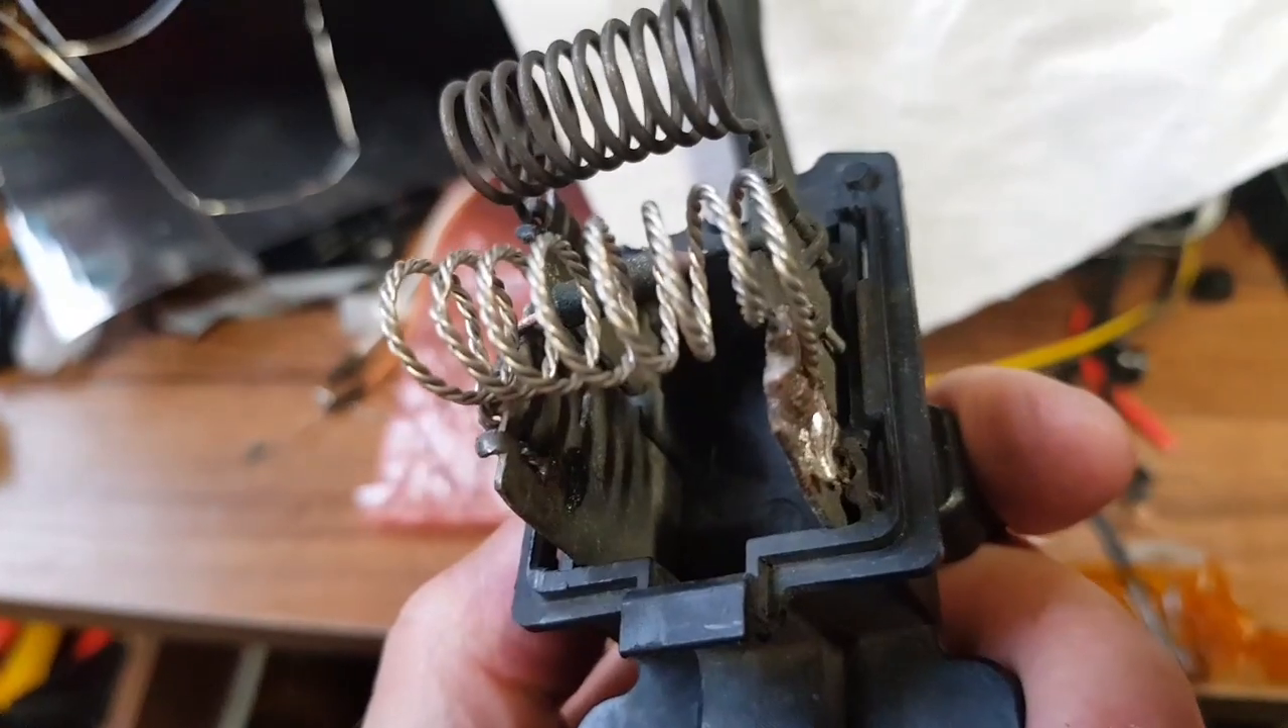There we go that's our new heater resistor coil fitted it's not pretty.